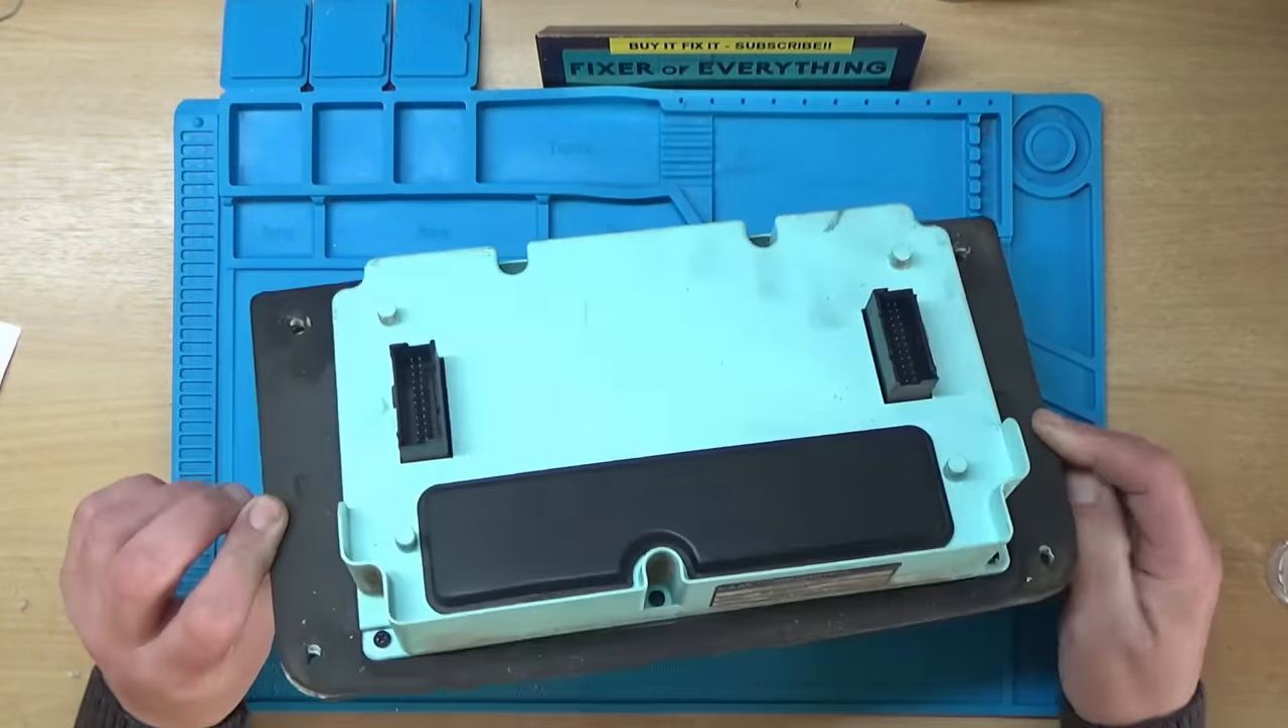So here's the dashboard out of the tractor there.